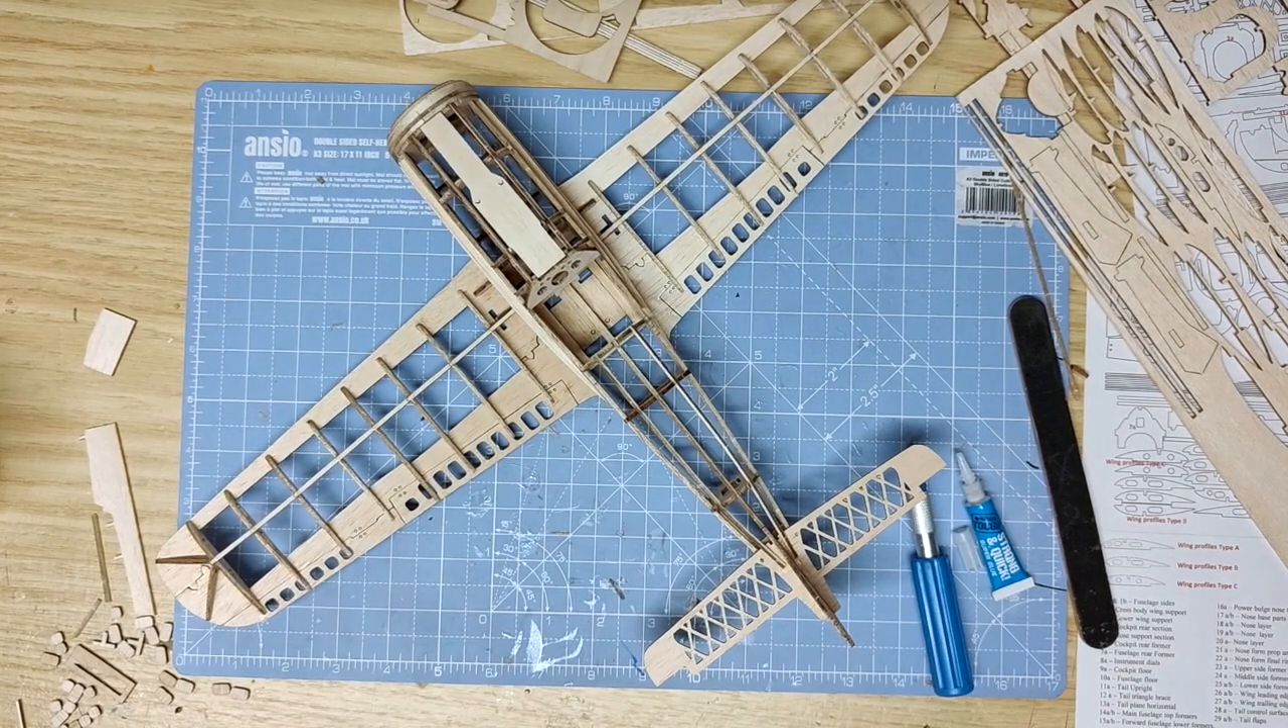Glue it all the way along connecting in. Like. So. That's the wings attached to the fuselage.